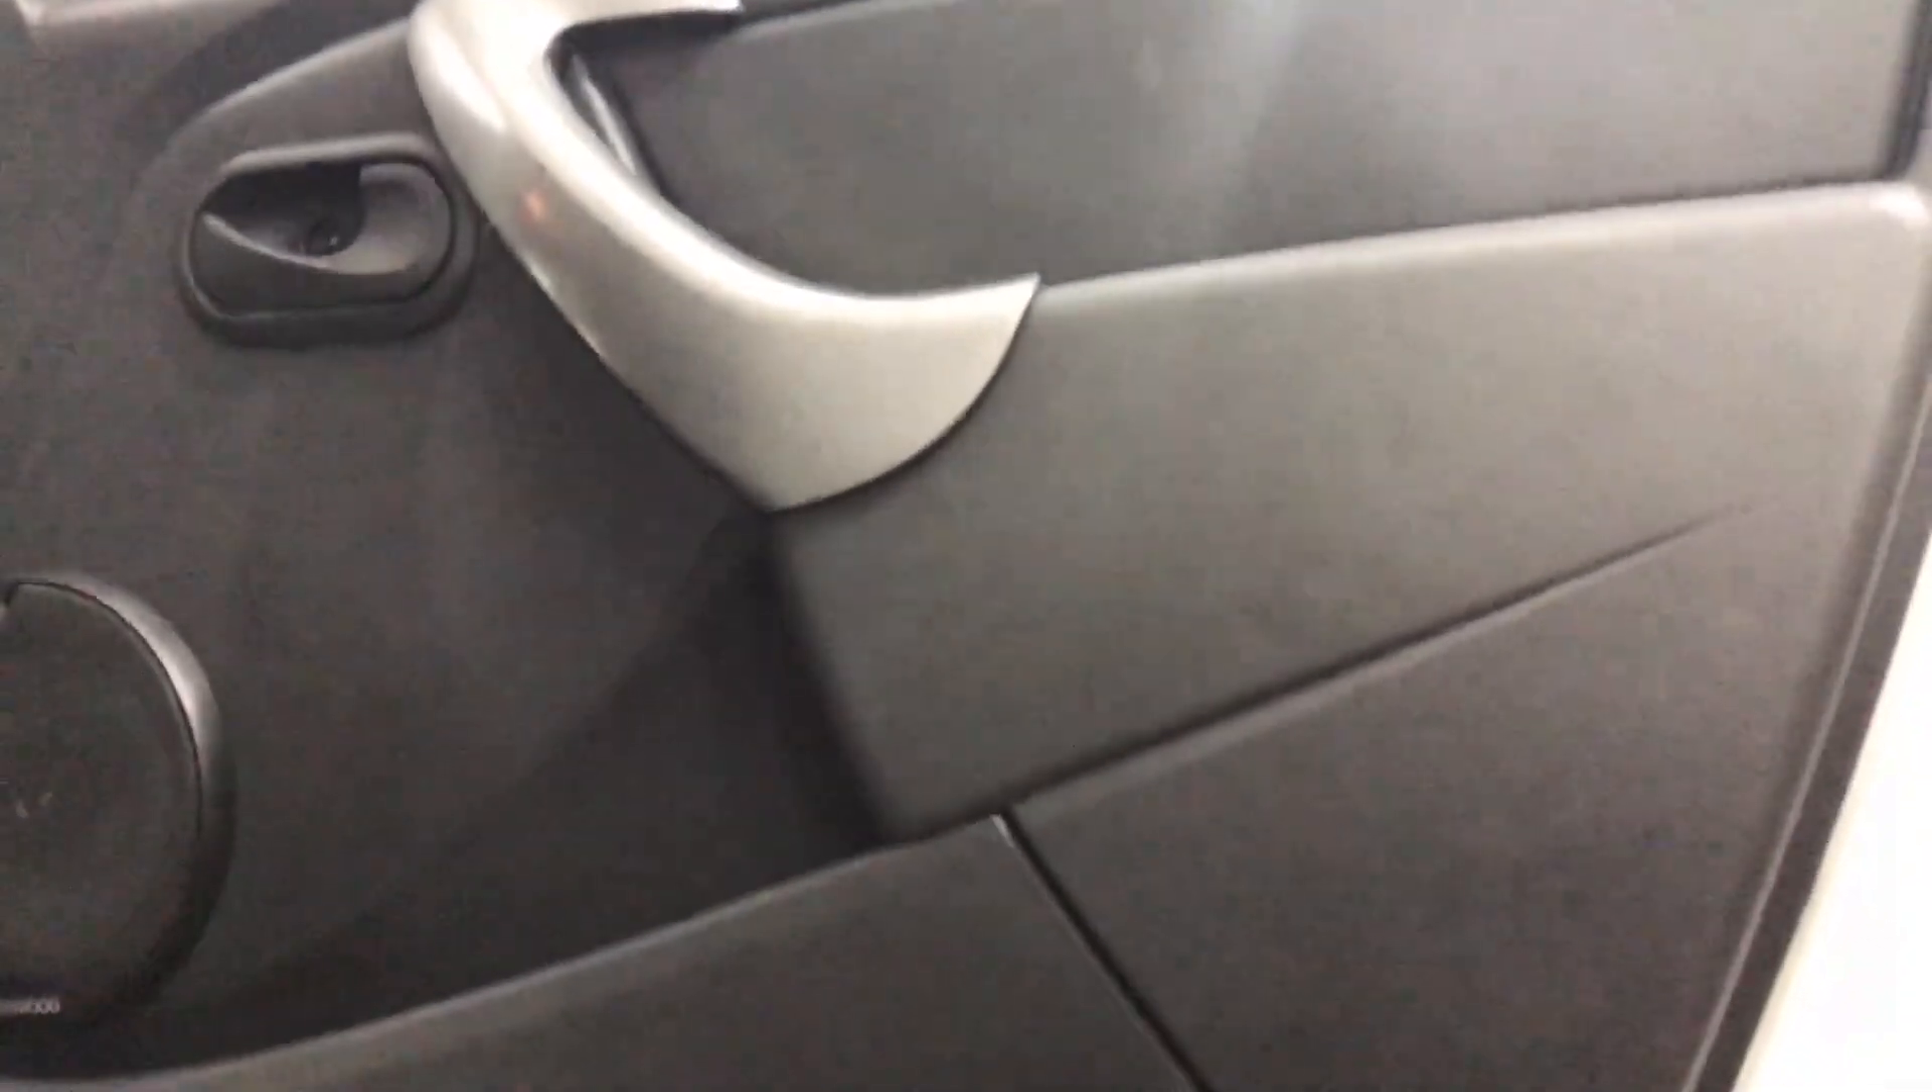Все, собрали двери, поставили на место обшивки.